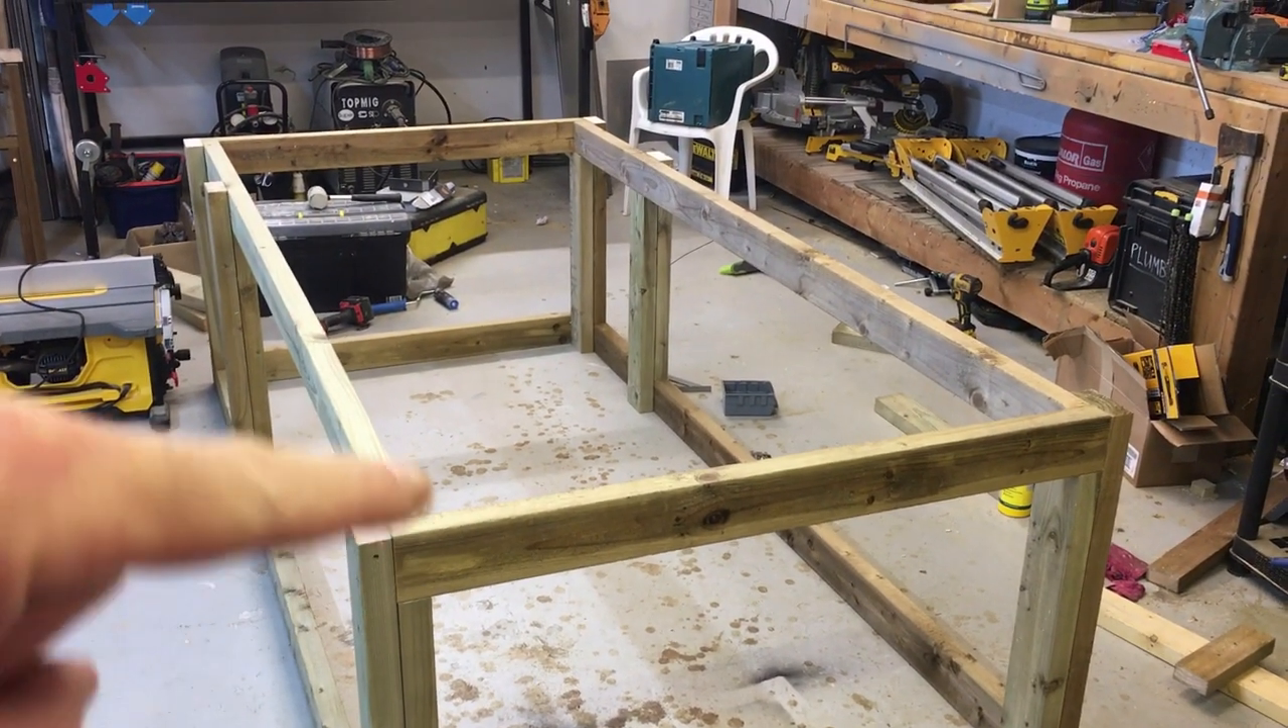Right that's the bottom frame fitted guys.